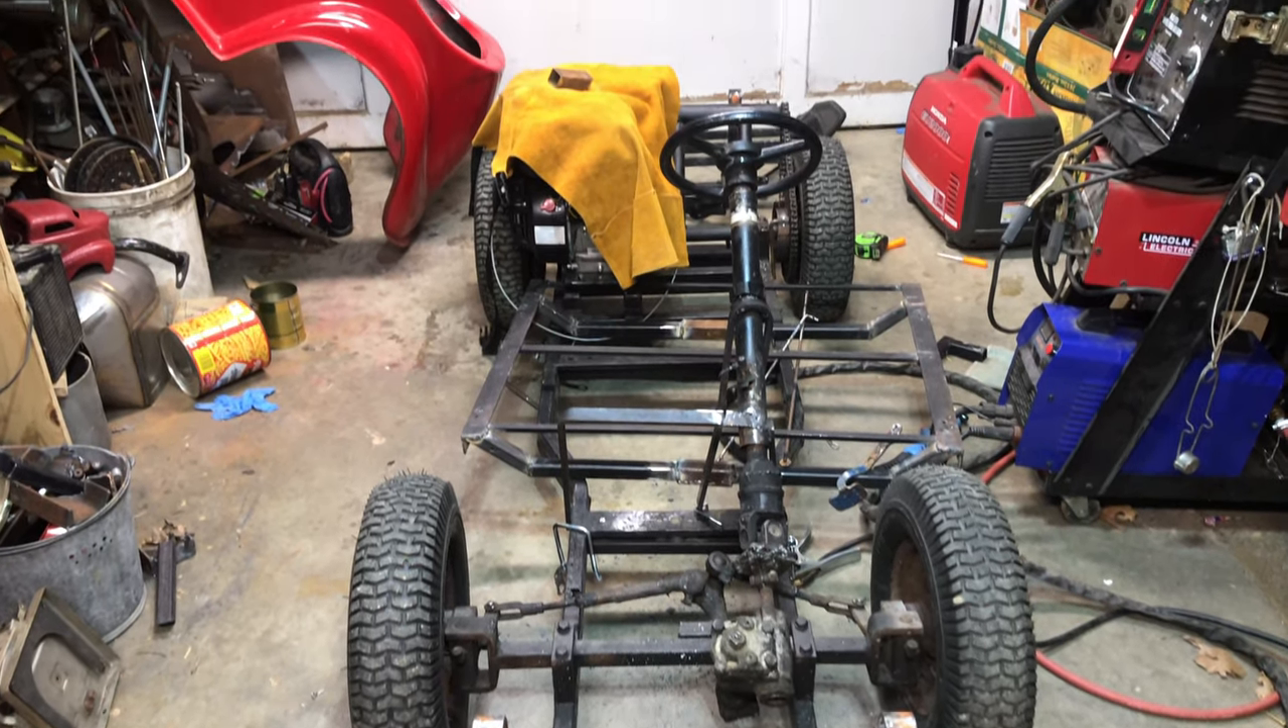Well, I've taken the body off and it's a little chilly outside today and kind of rainy.